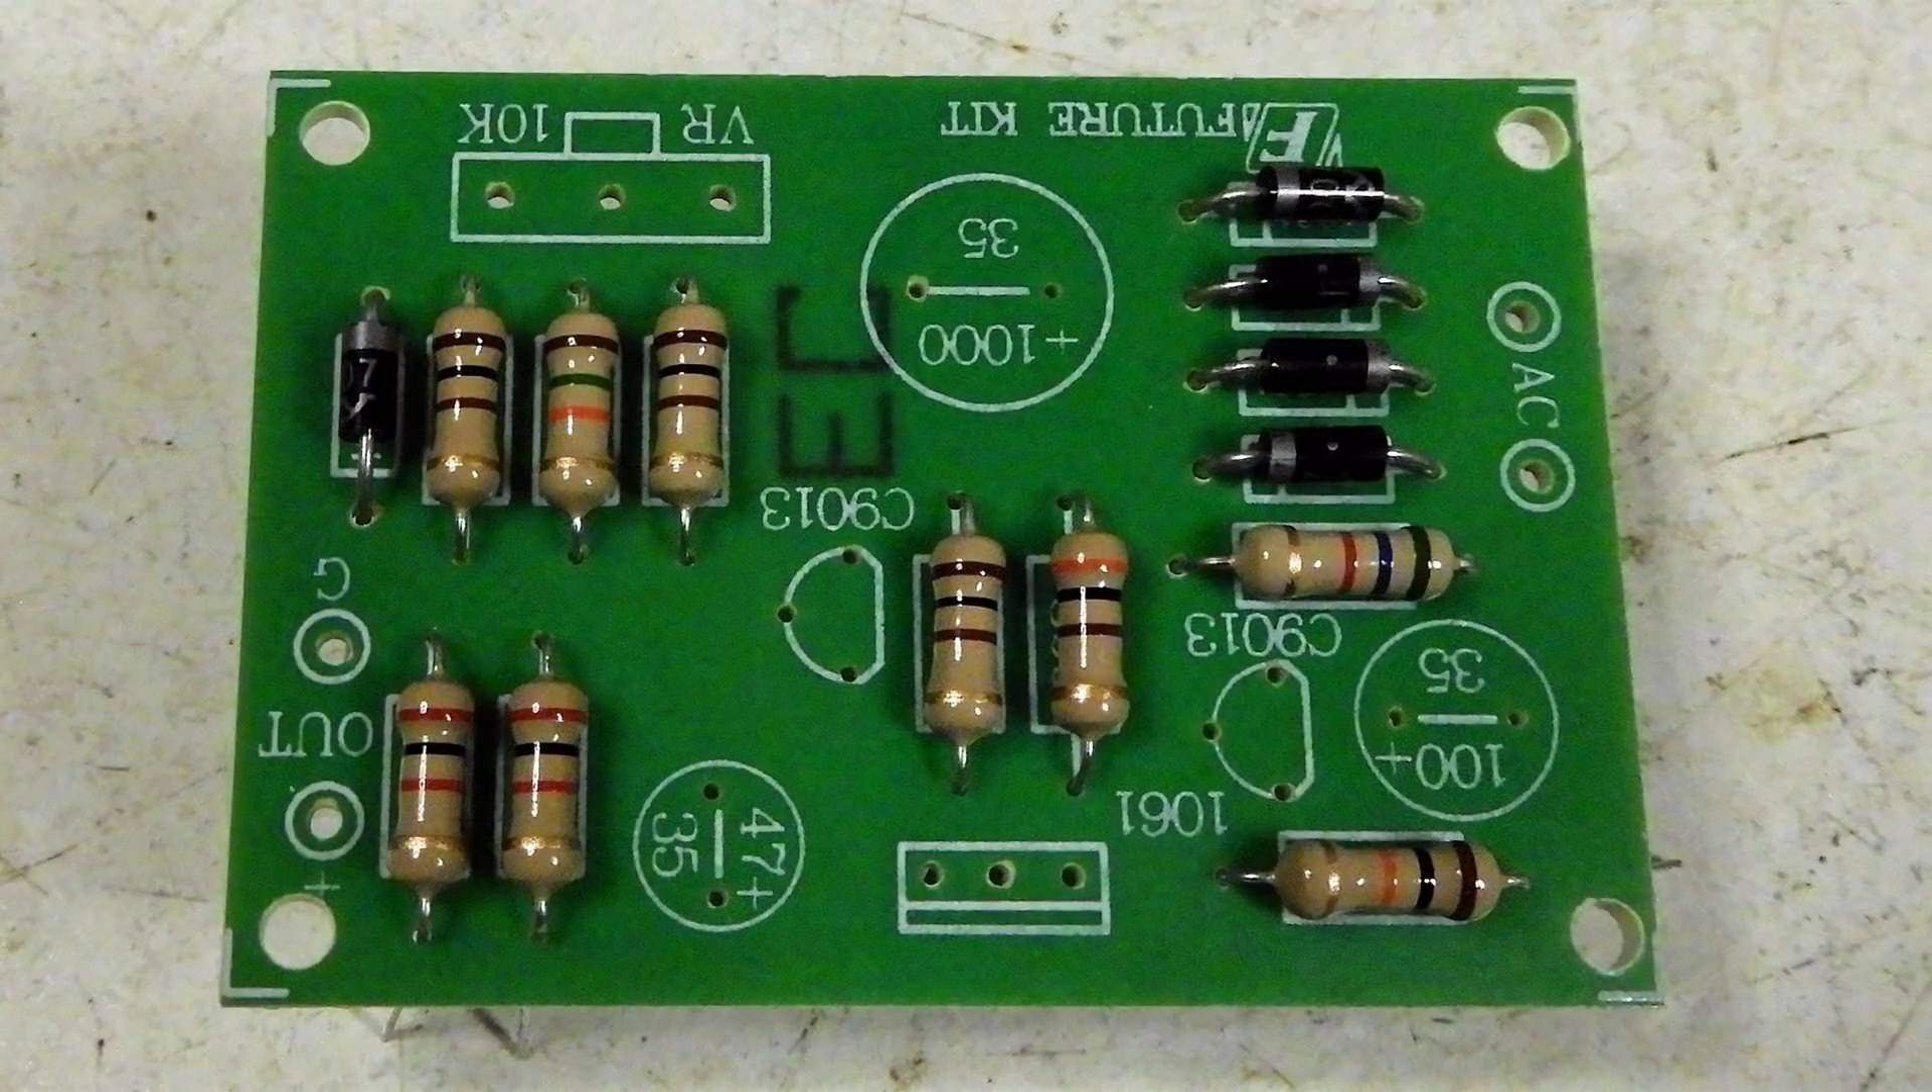Here I have started working on the board I decided to put in all the diodes and all the resistors before I do any soldering.